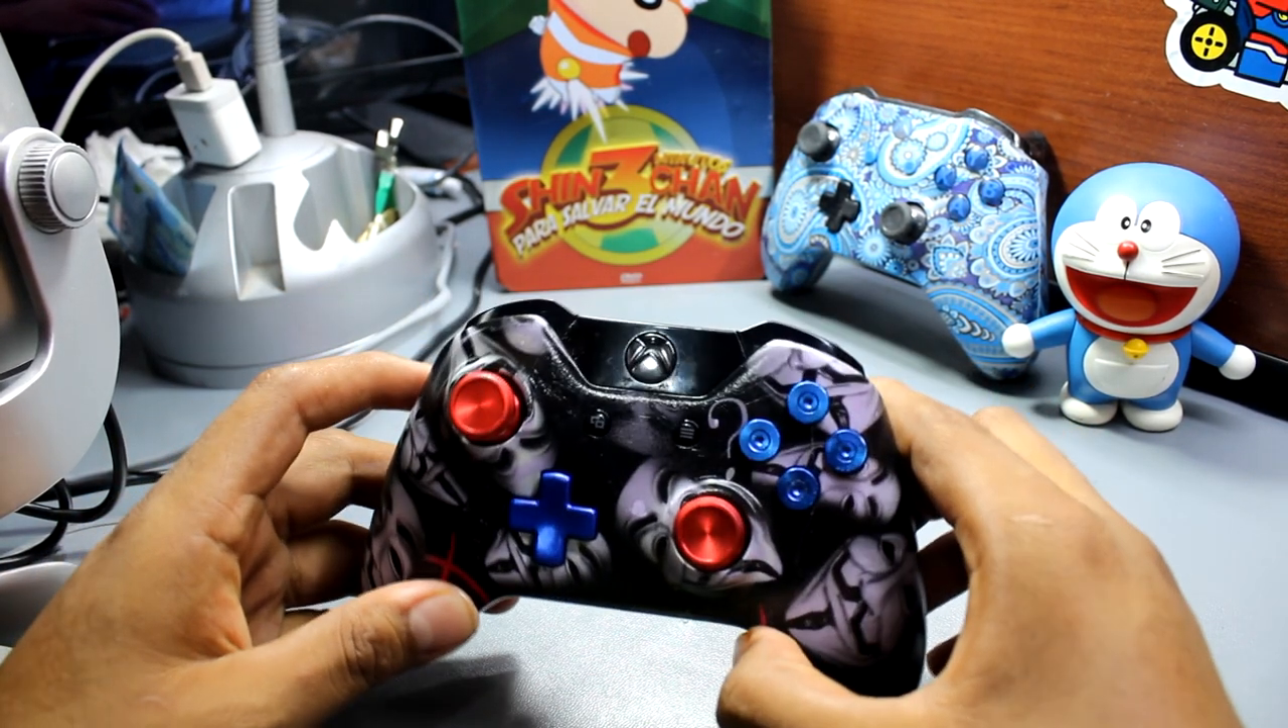Listo Ya pueden observar El control Totalmente armado.